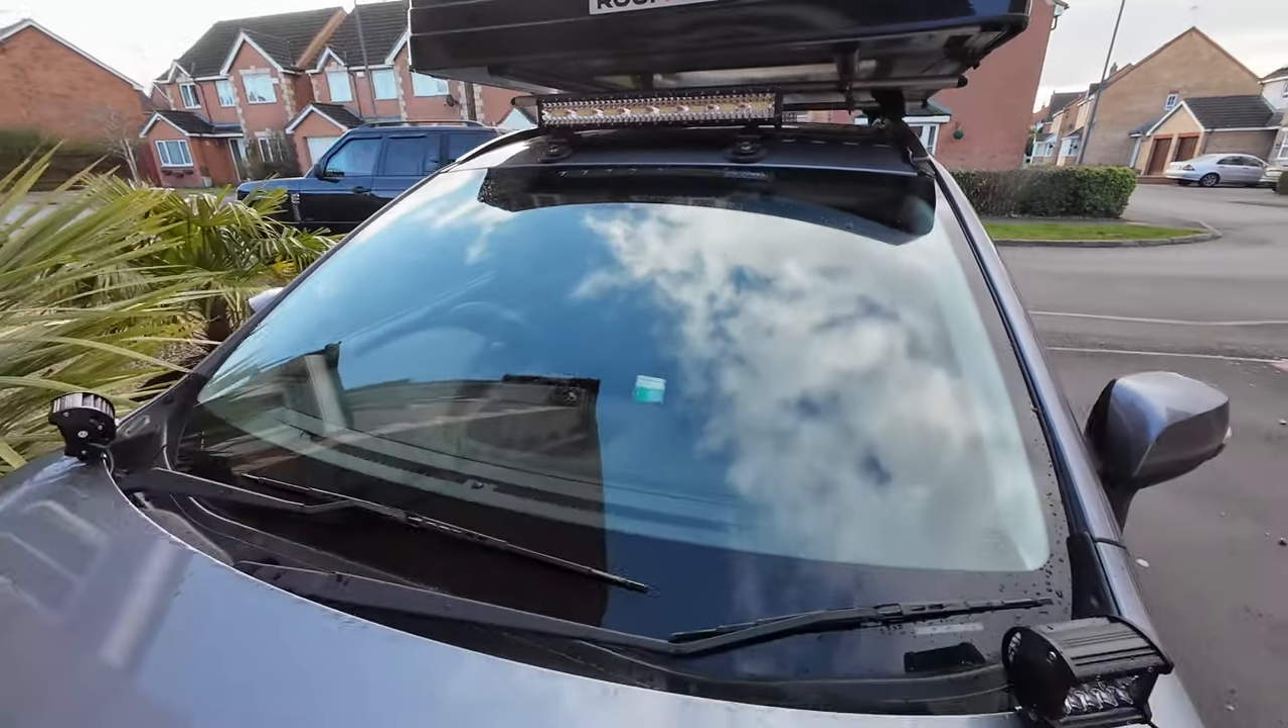And you can see that's what the light bar looks like. So that's the install all done.